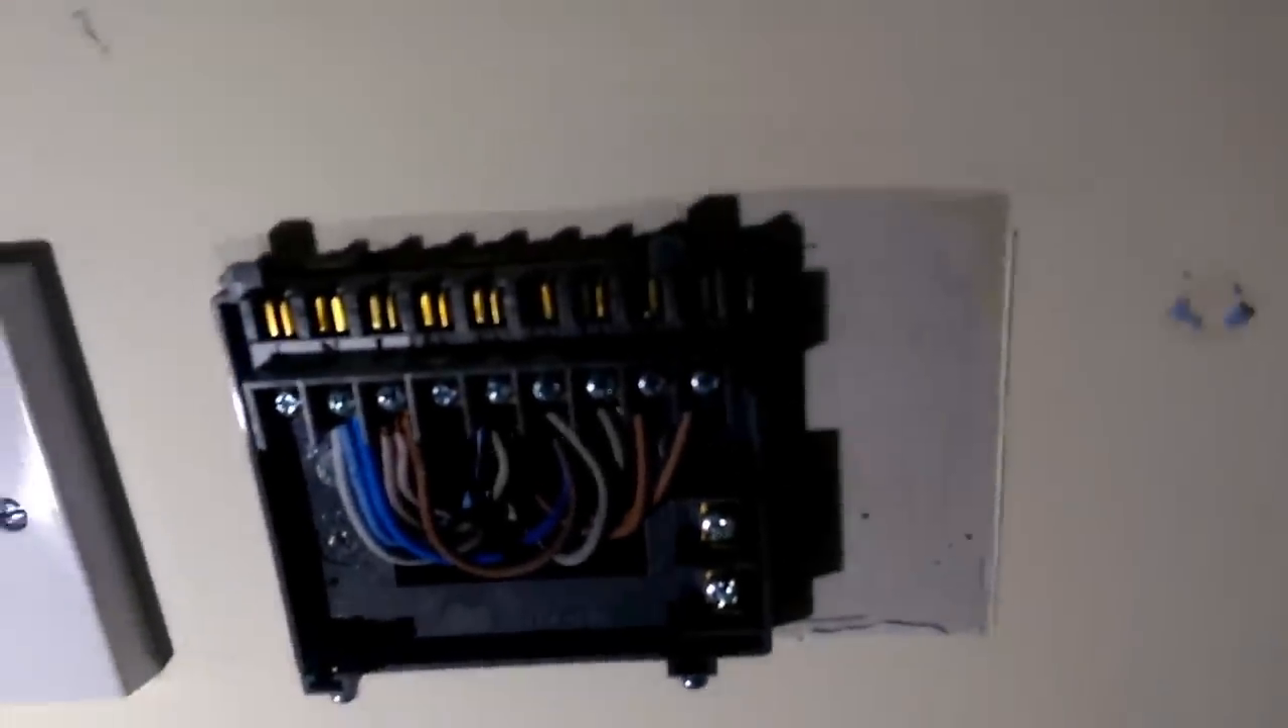And now you can see we've exposed the main wiring.